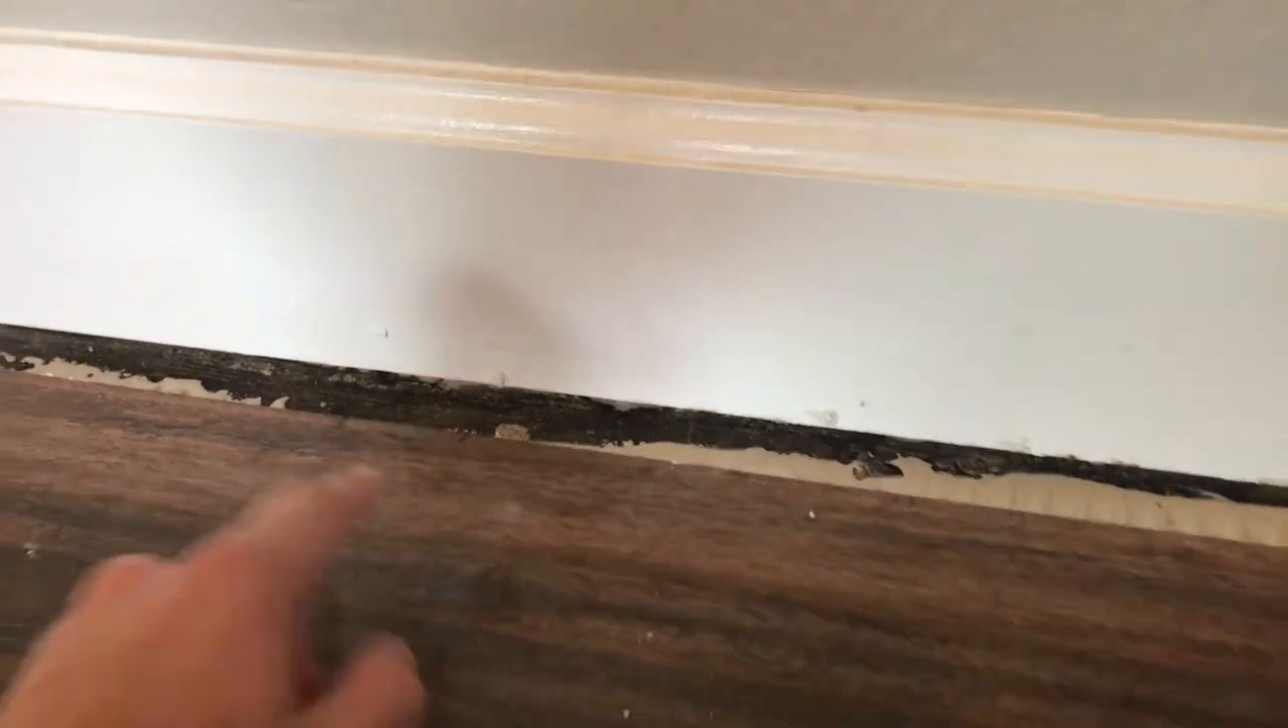Now, I suppose a little bit of pre-planning may have saved me from this, but I have about a half-inch gap between the baseboard and the edge of this tile.